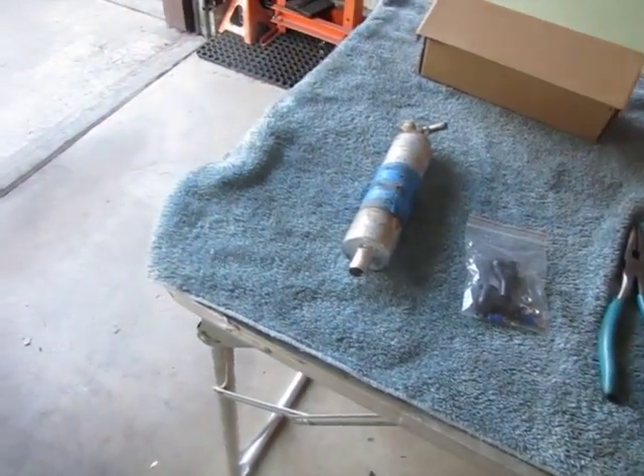Here's the the old fuel pump all taken apart taken off.